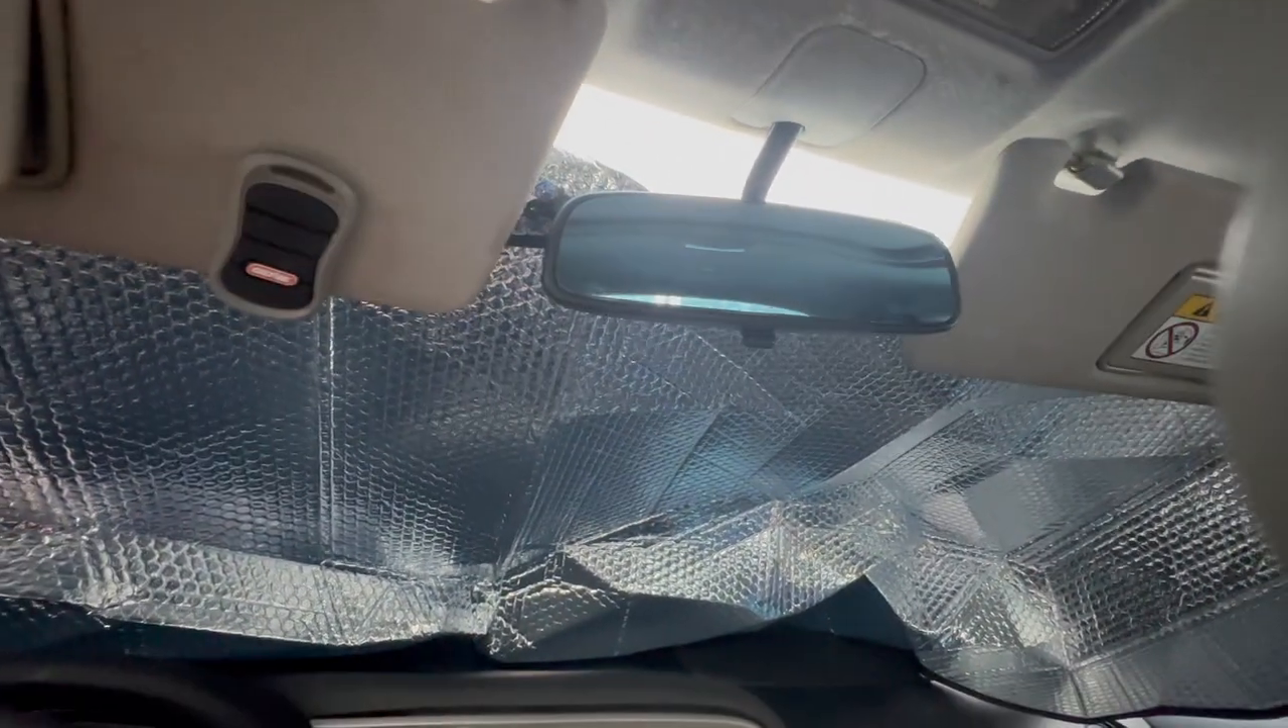So we've installed the rear view mirror and the back is a lot clearer.